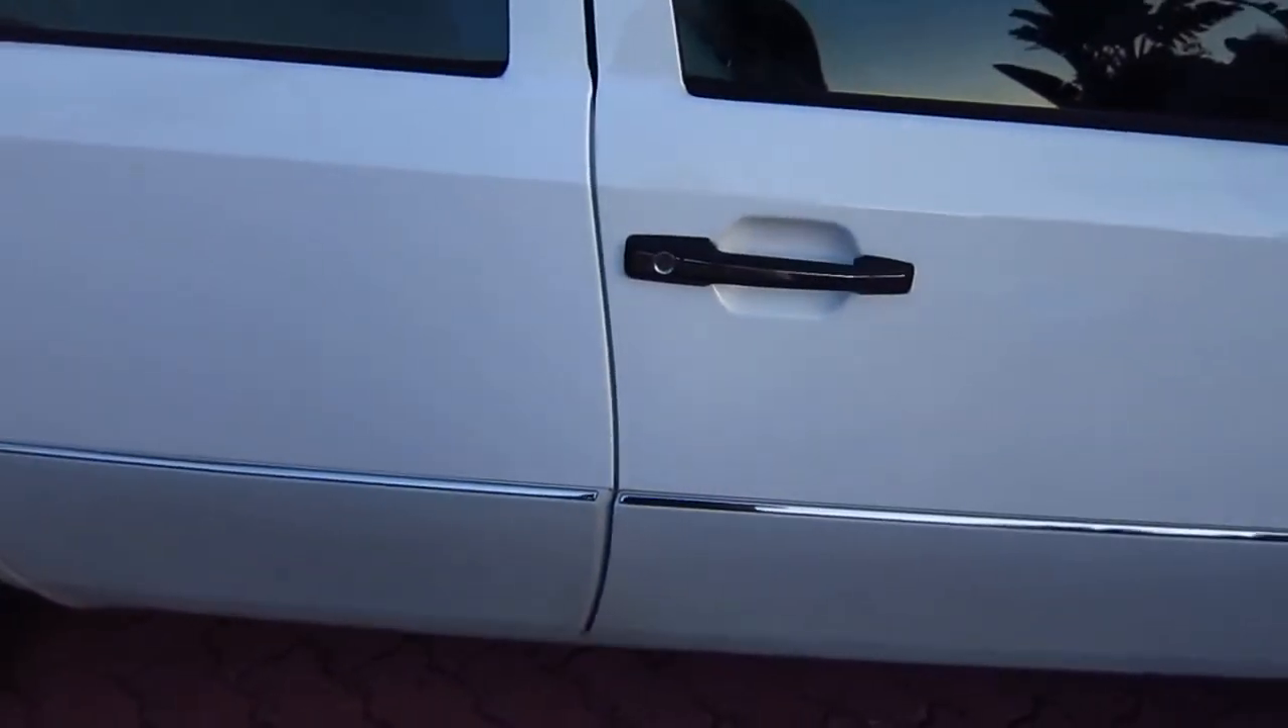You can tell the shut lines on the car are just perfect all the way around.